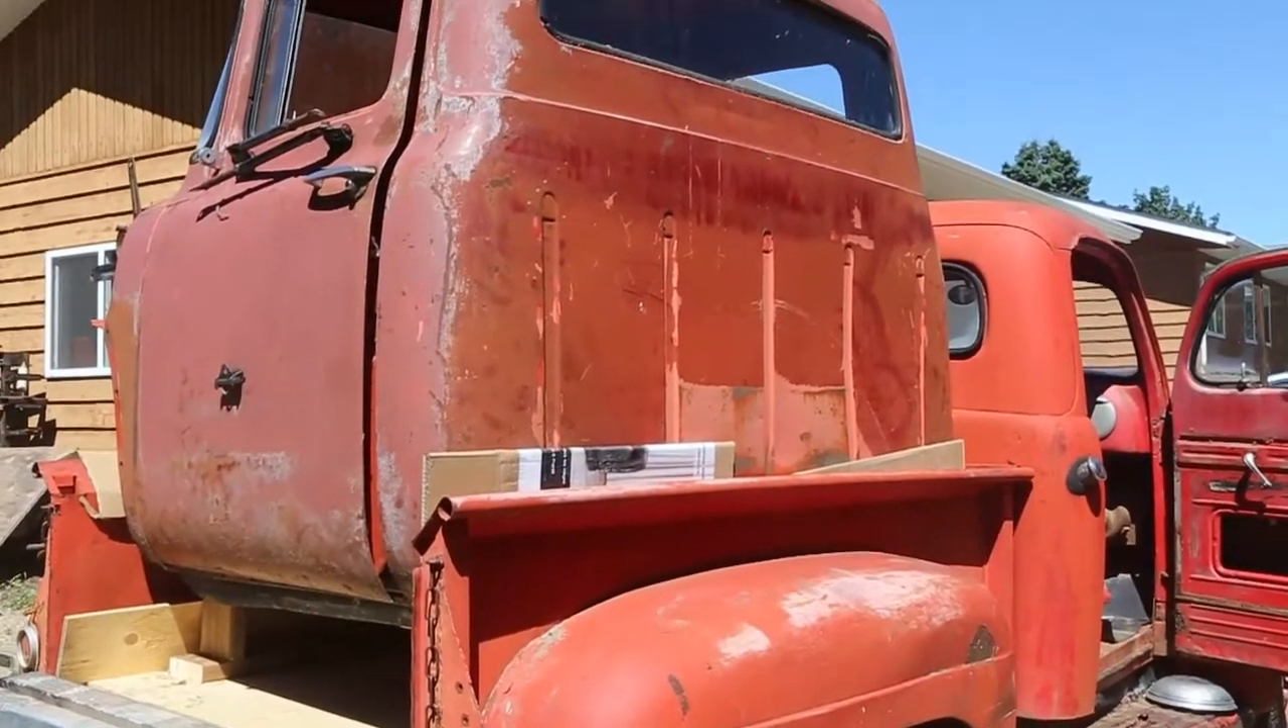You can see here we've stuck a cab in the back of a pickup.